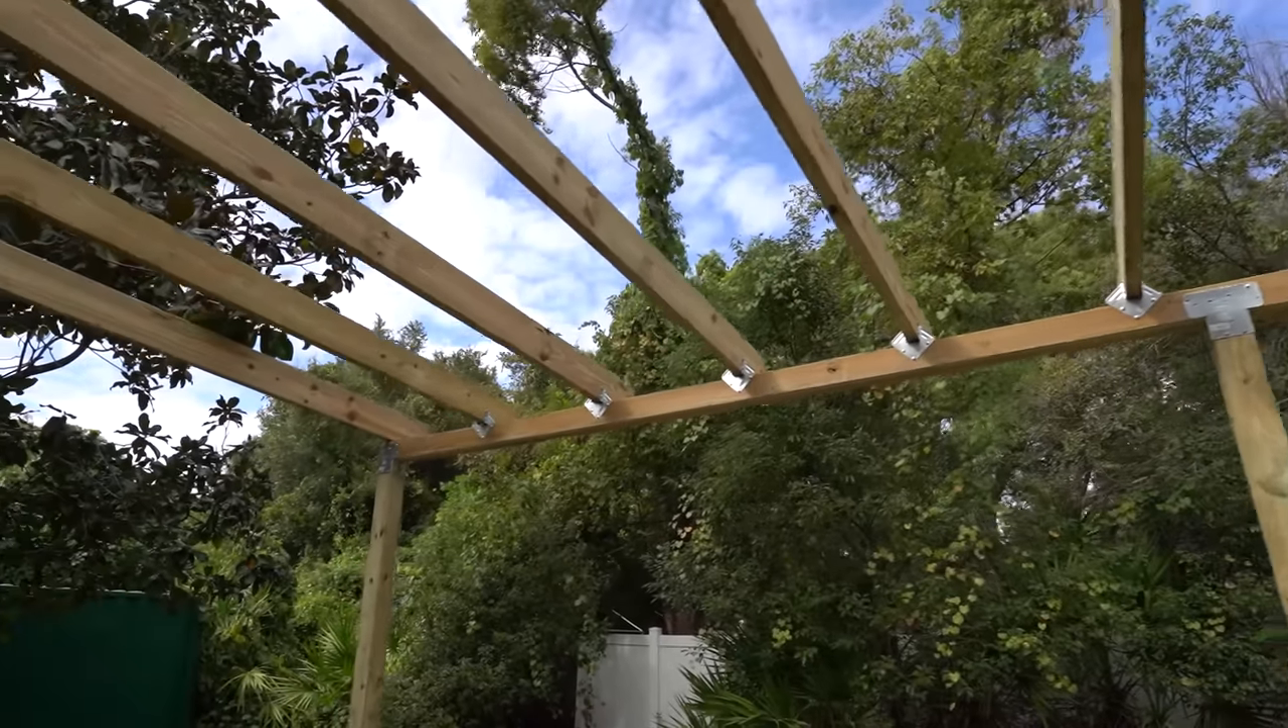Brackets are on.